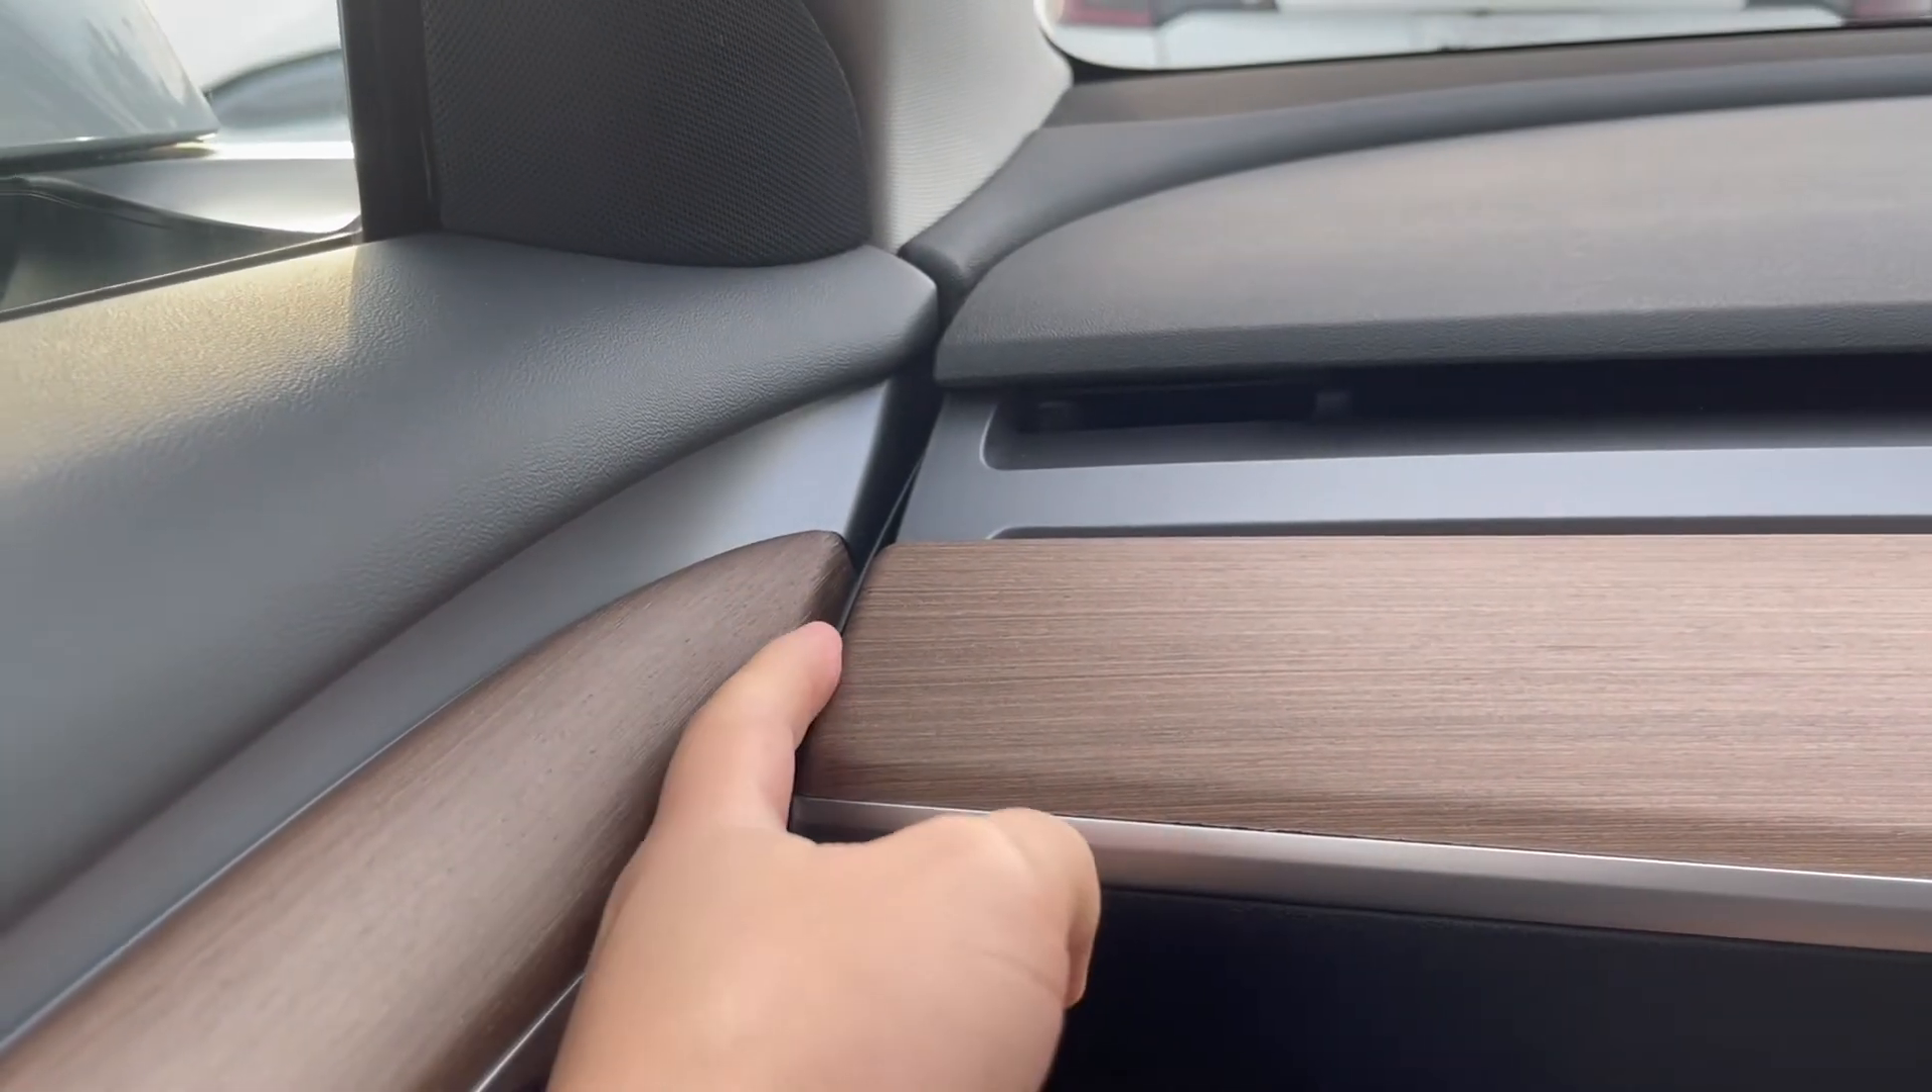On the driver side you can see there's a huge gap and I can even put my pinky between the space.